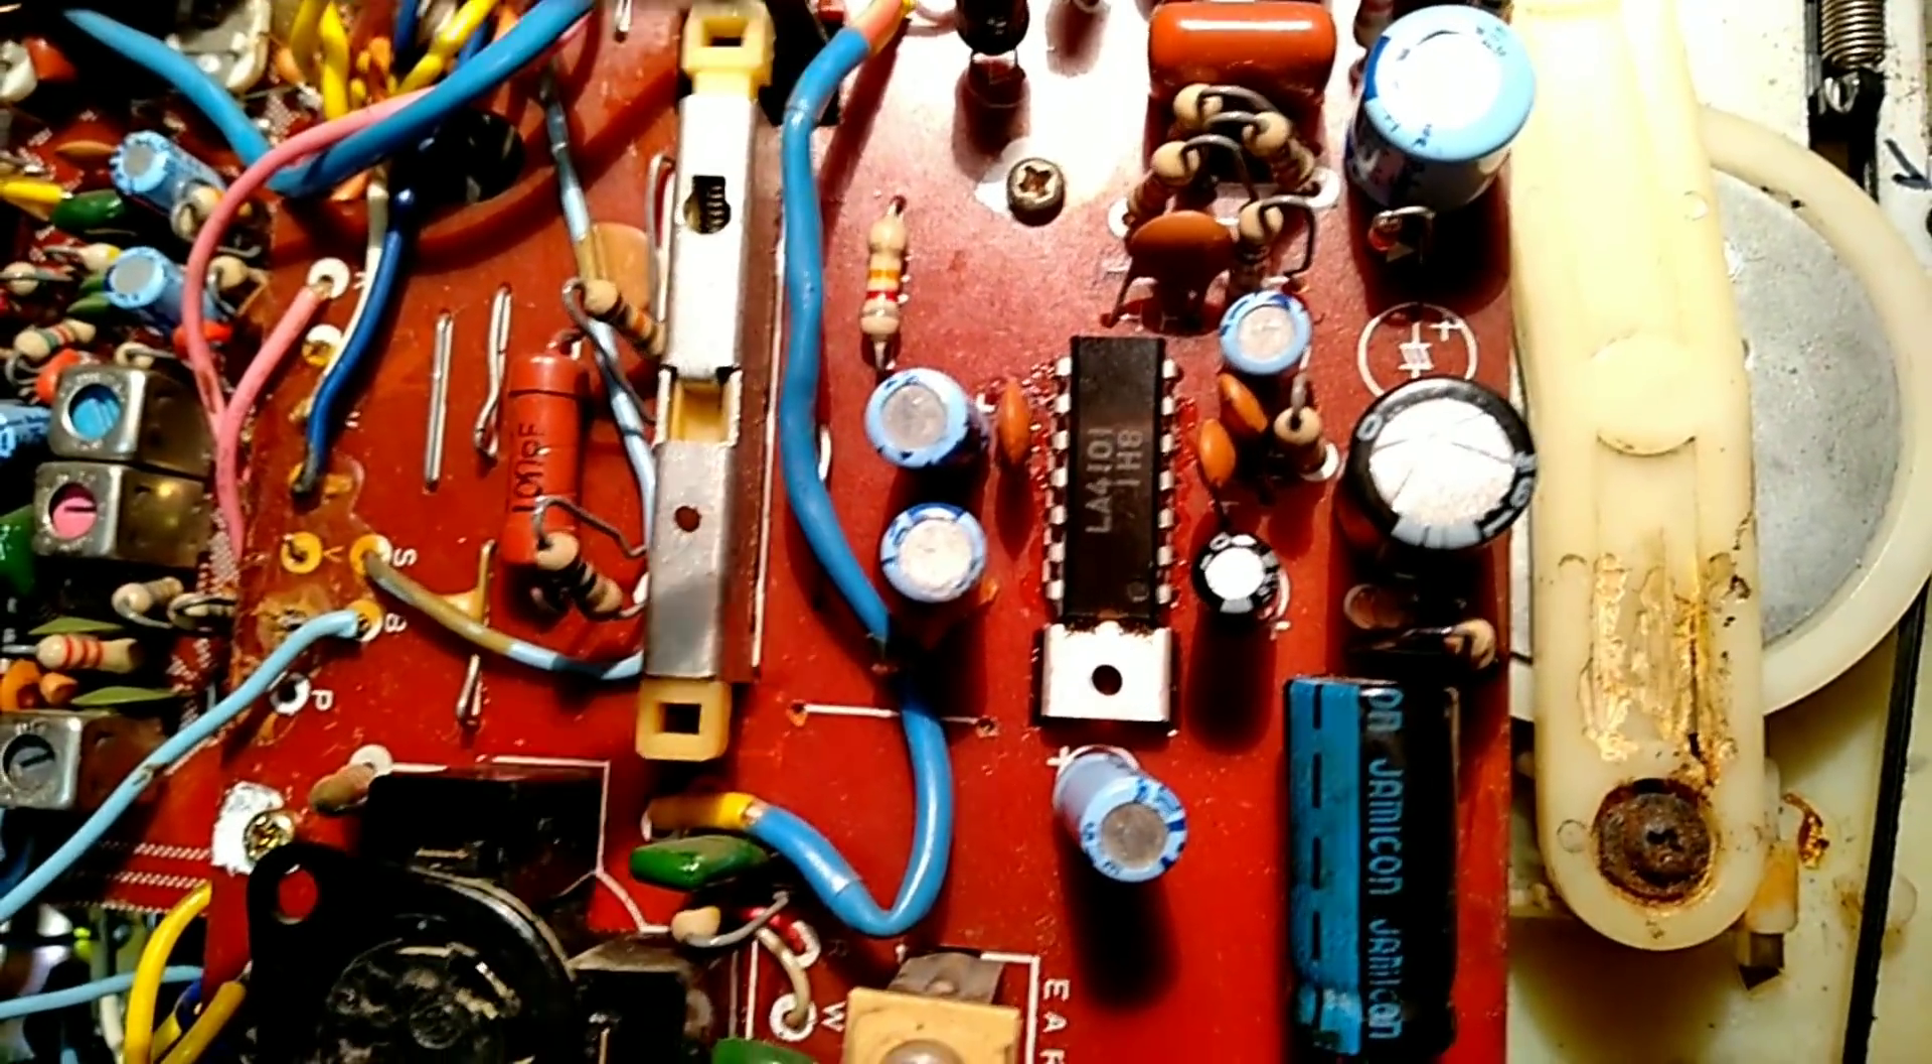Вот она наша LA4101 заняла свое положенное место там, где должно быть.